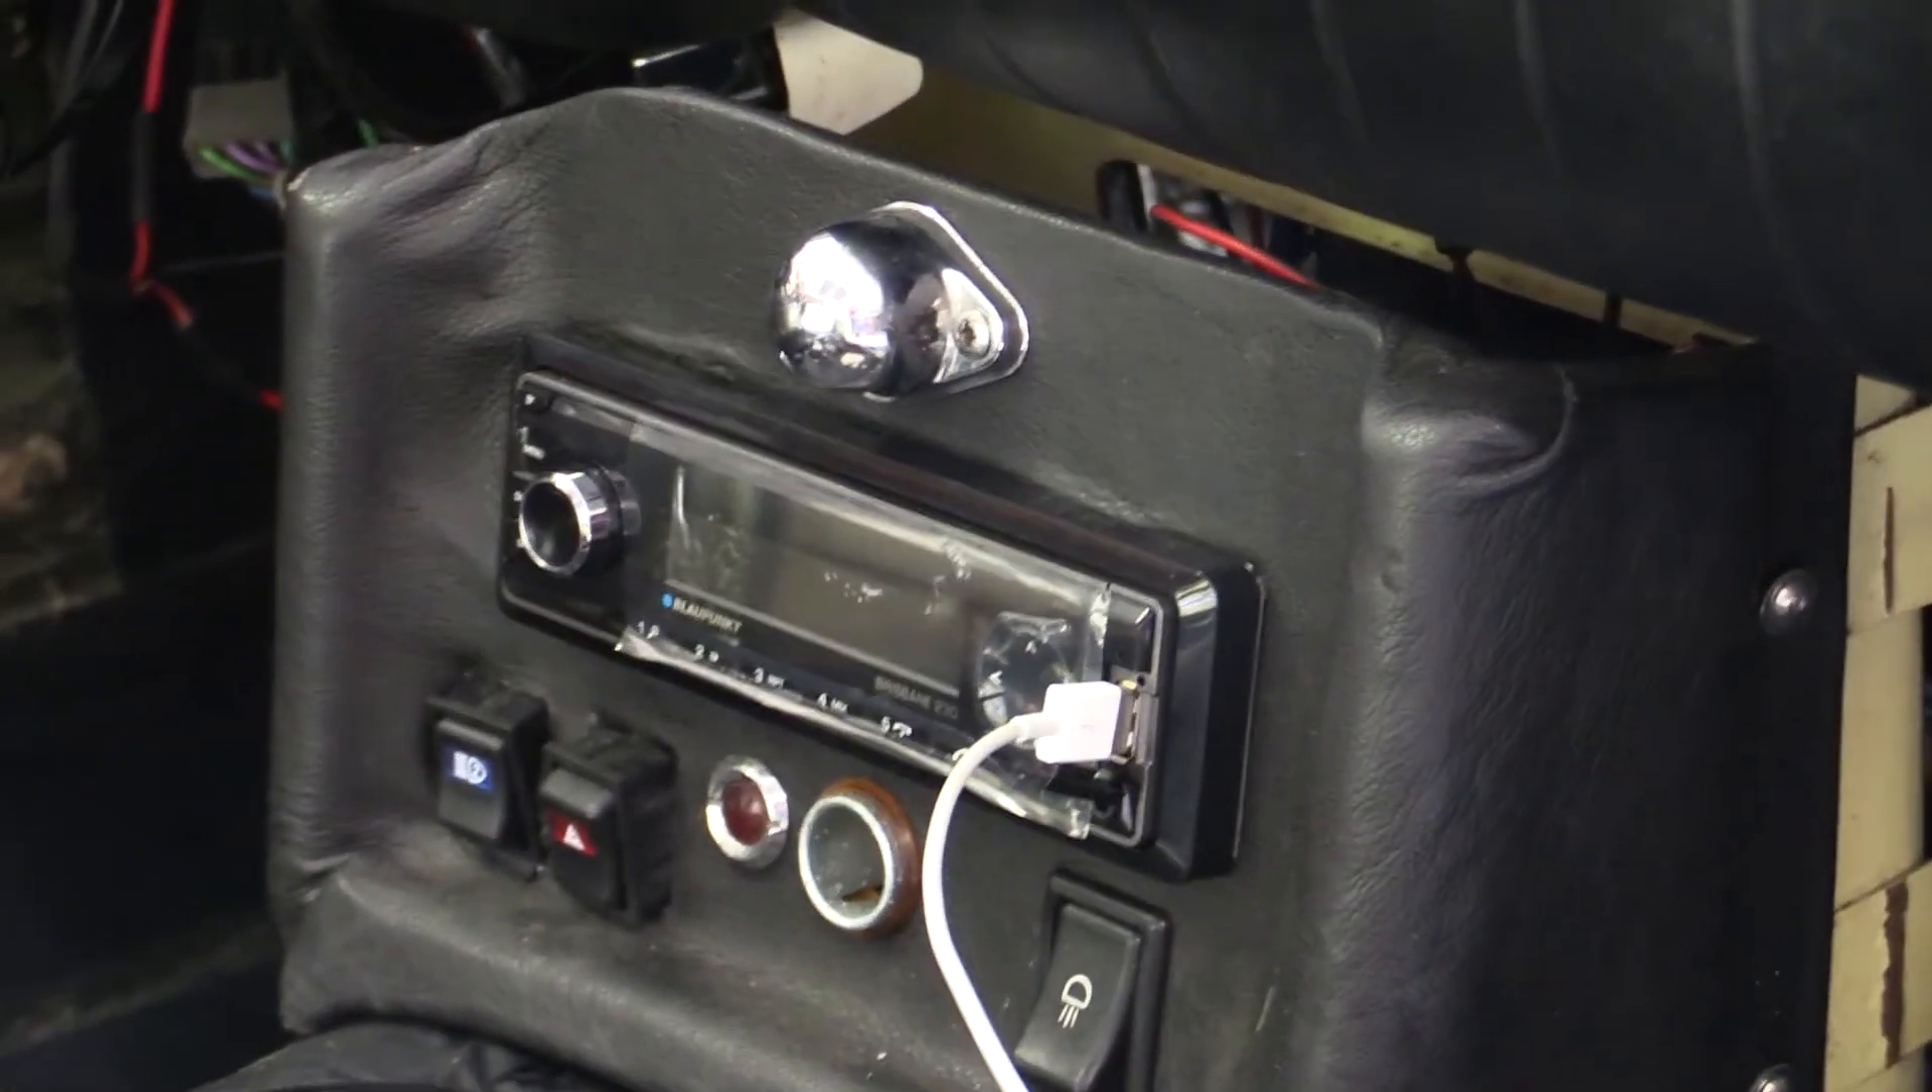Okay, we finally got the radio installed in the car.